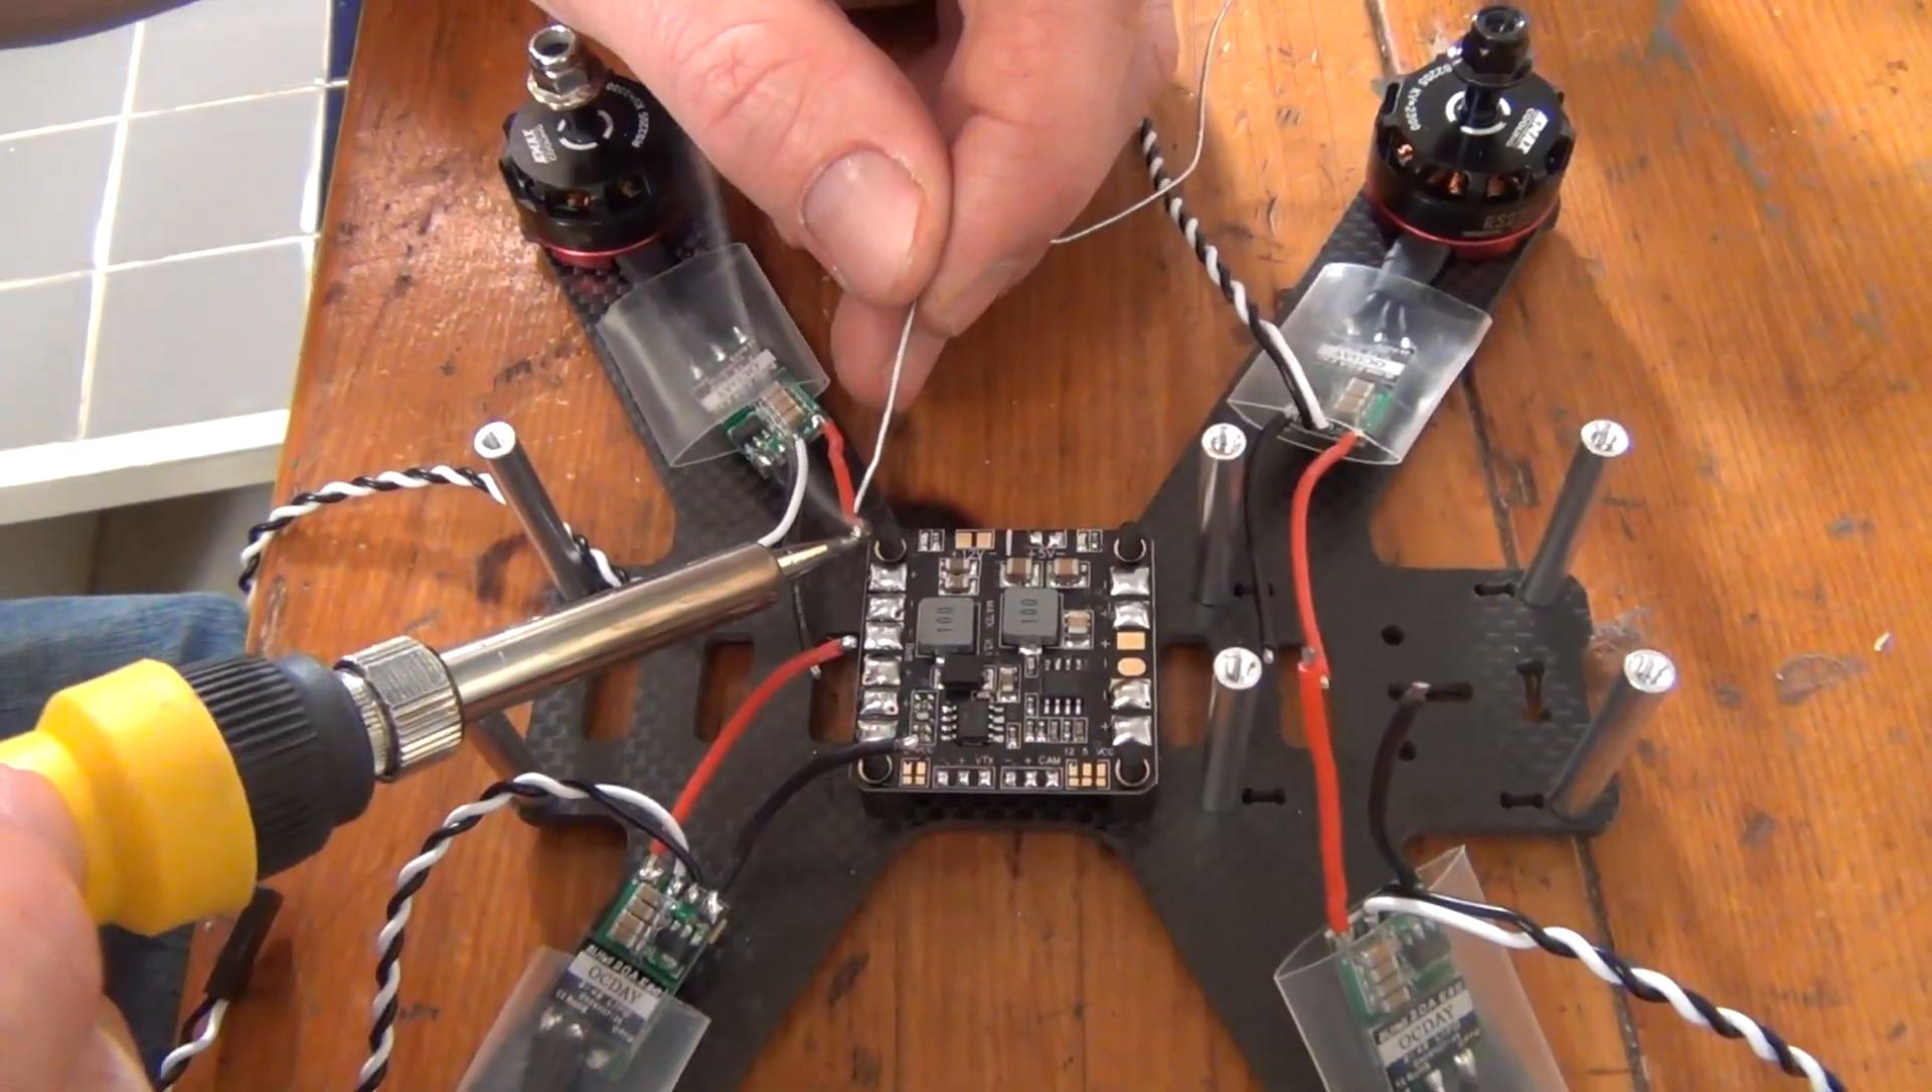Now that we have our frame assembled, we can start connecting all the pieces together.